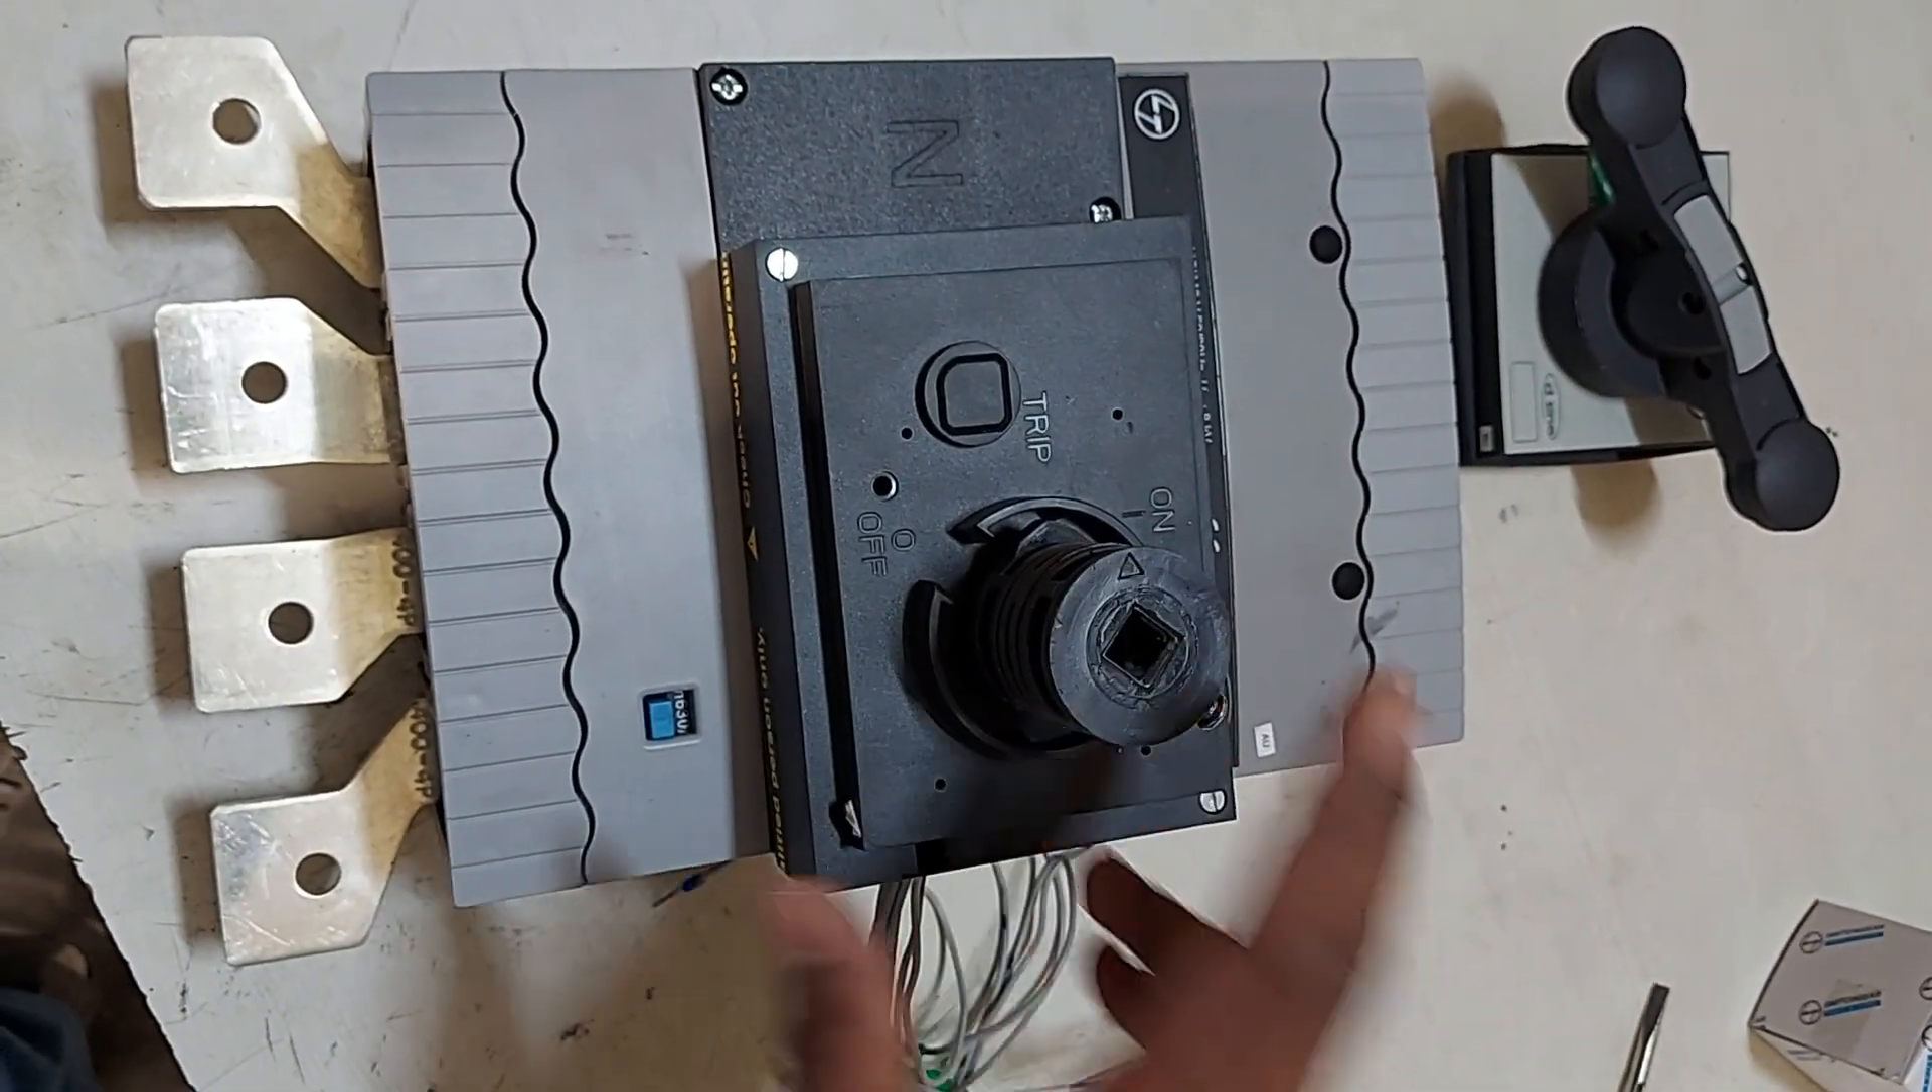तो ये हम handle assembly बिठा चुके अब हमें इसके उपर का handle बिठाएंगे।